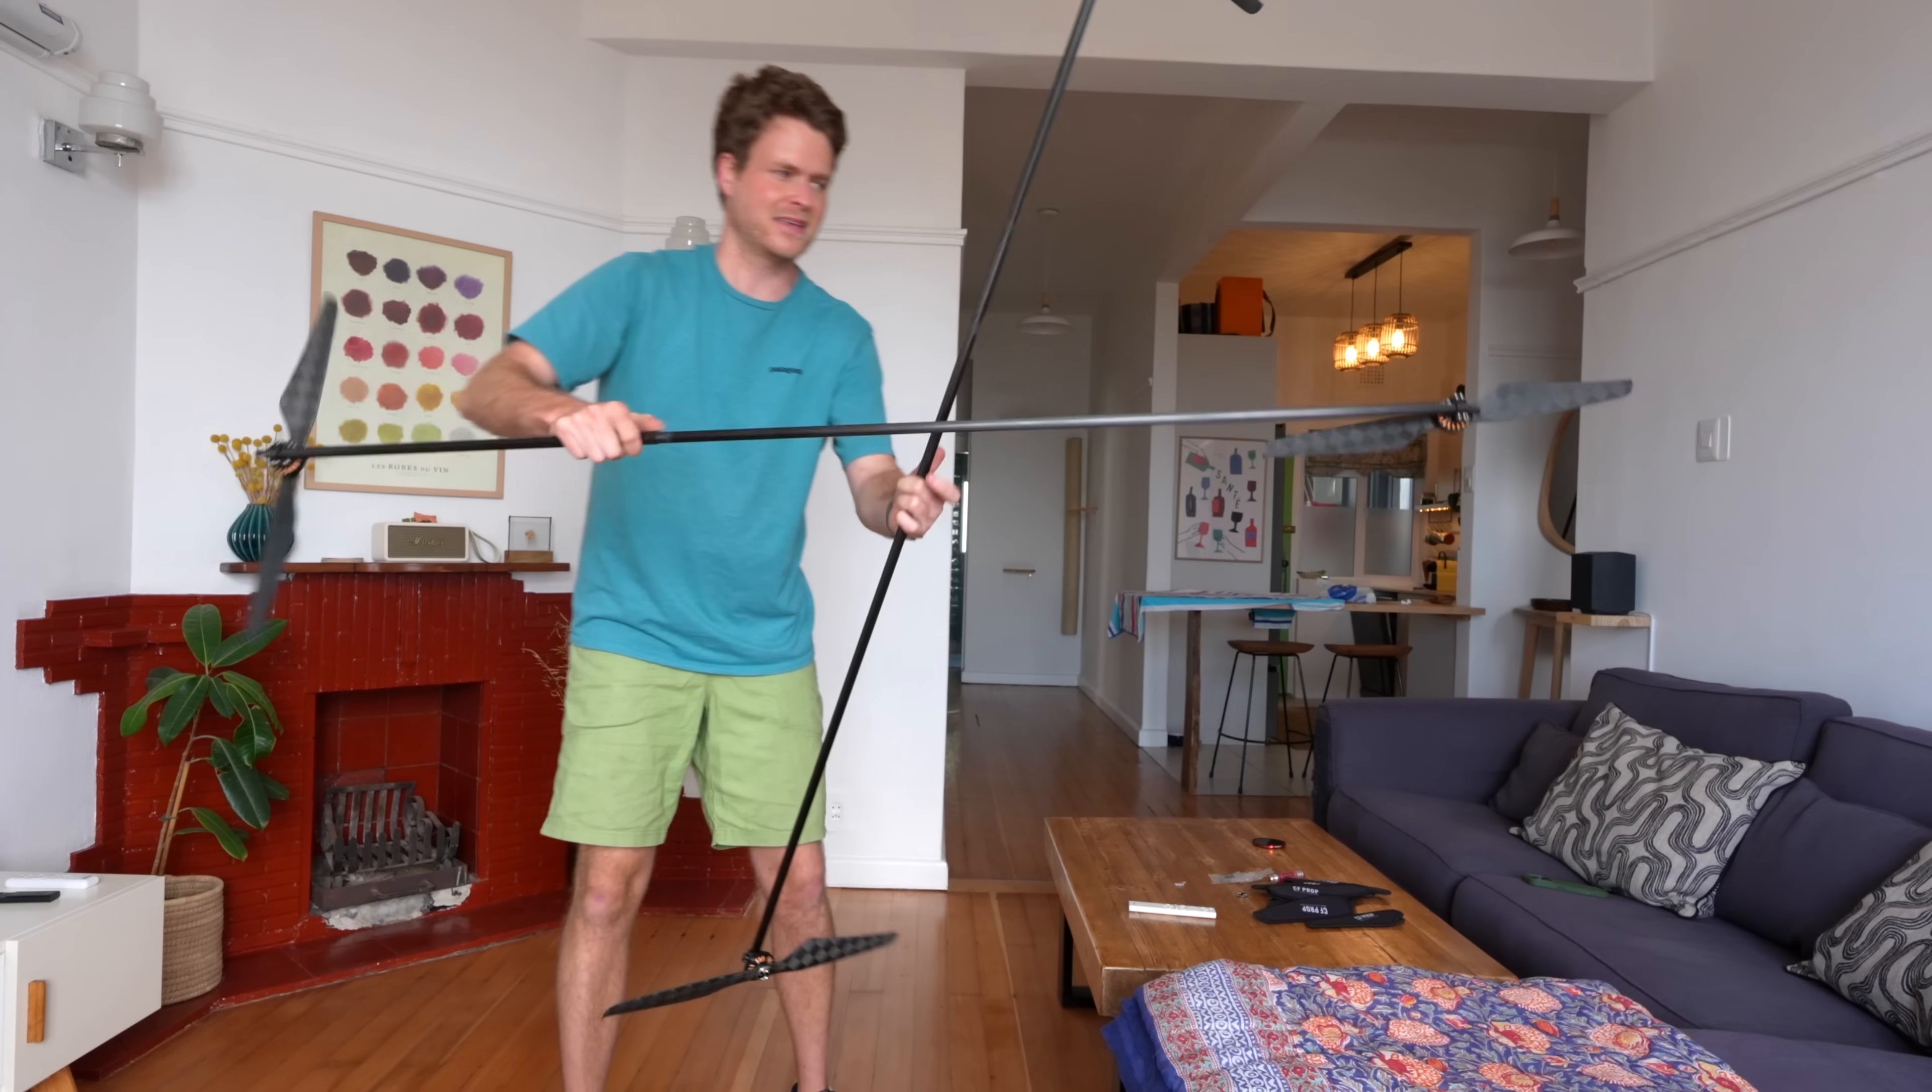I've got the propellers on now and this thing is big.